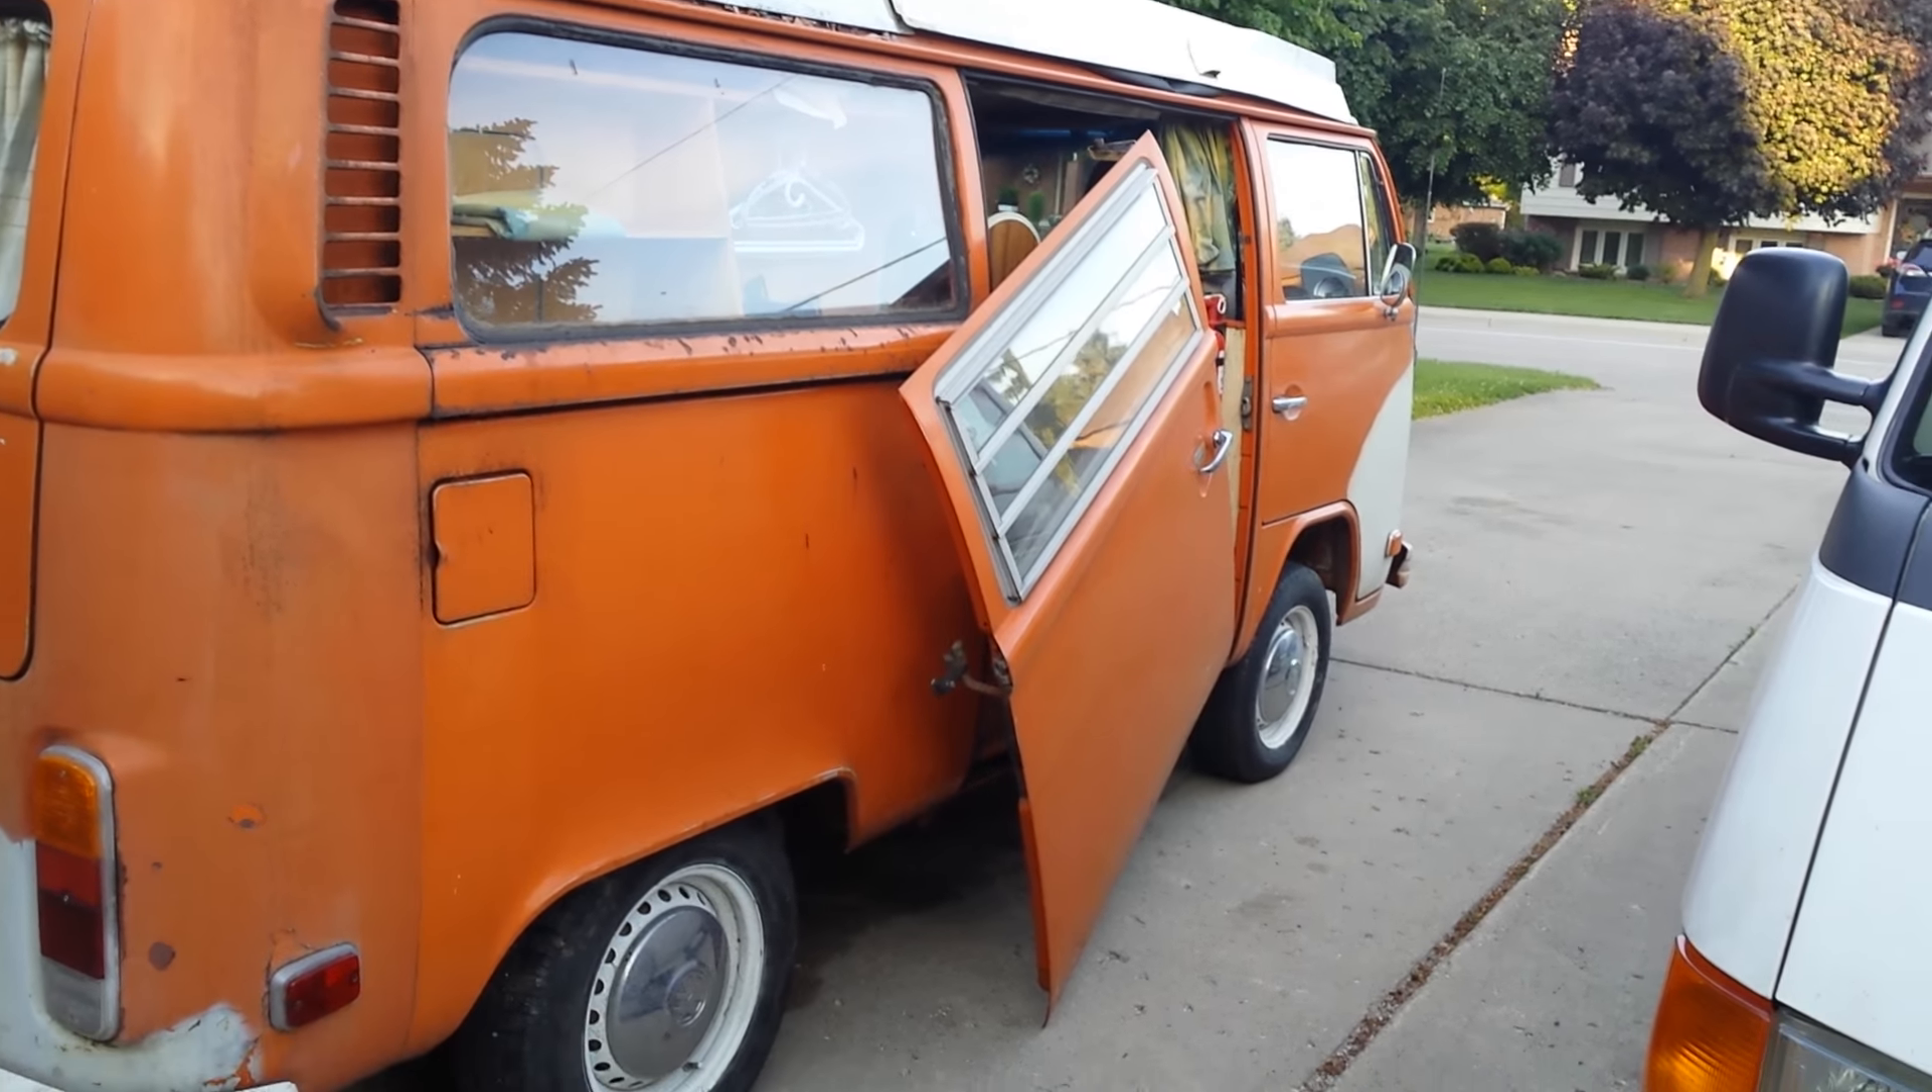Well it was a bit of a colder day today but anyways I got this out of hibernation and you can see the door is half off.